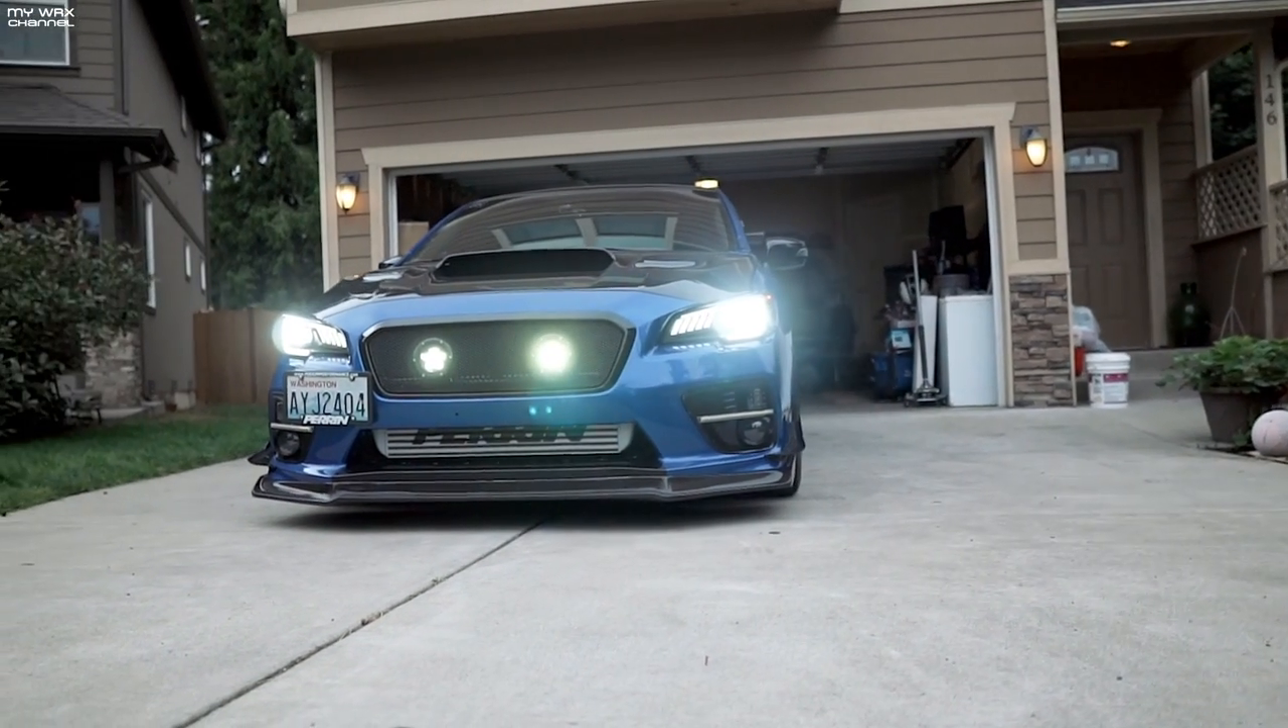All right guys, there is the grill fully installed and let me tell you, you know what, I'm a 50-50 on the look of this grill to be perfectly honest with you.